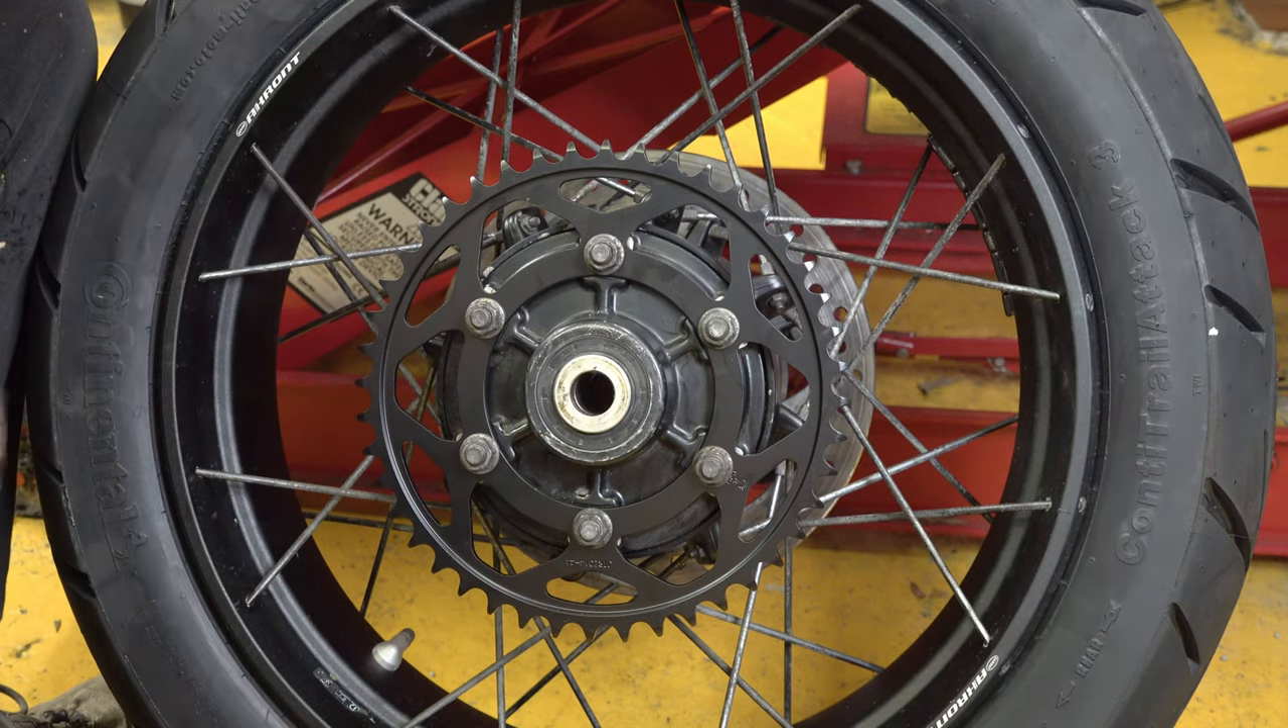Right good that's the rear sprocket fitted and torqued on.